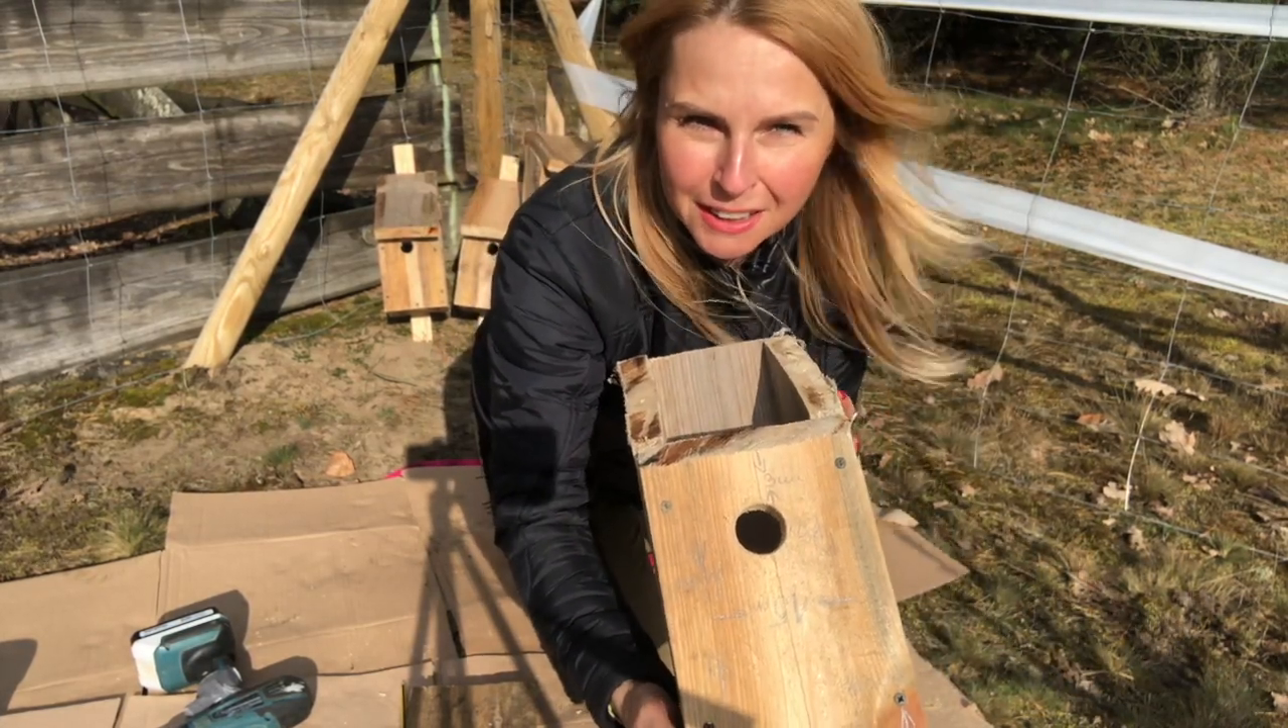Tak wygląda budka już z wywierconym otworem. A teraz przyjdzie tylko przybić daszek i spód.